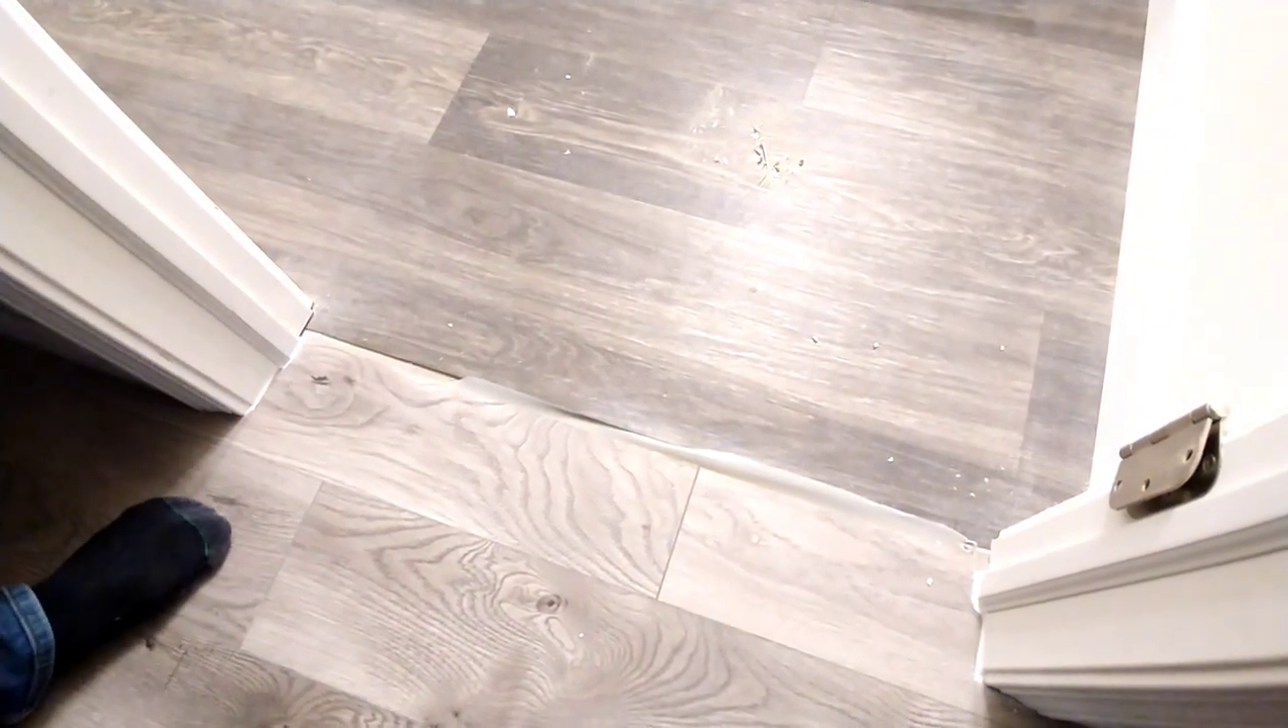The only thing I haven't done is I still got to put the transition pieces in.